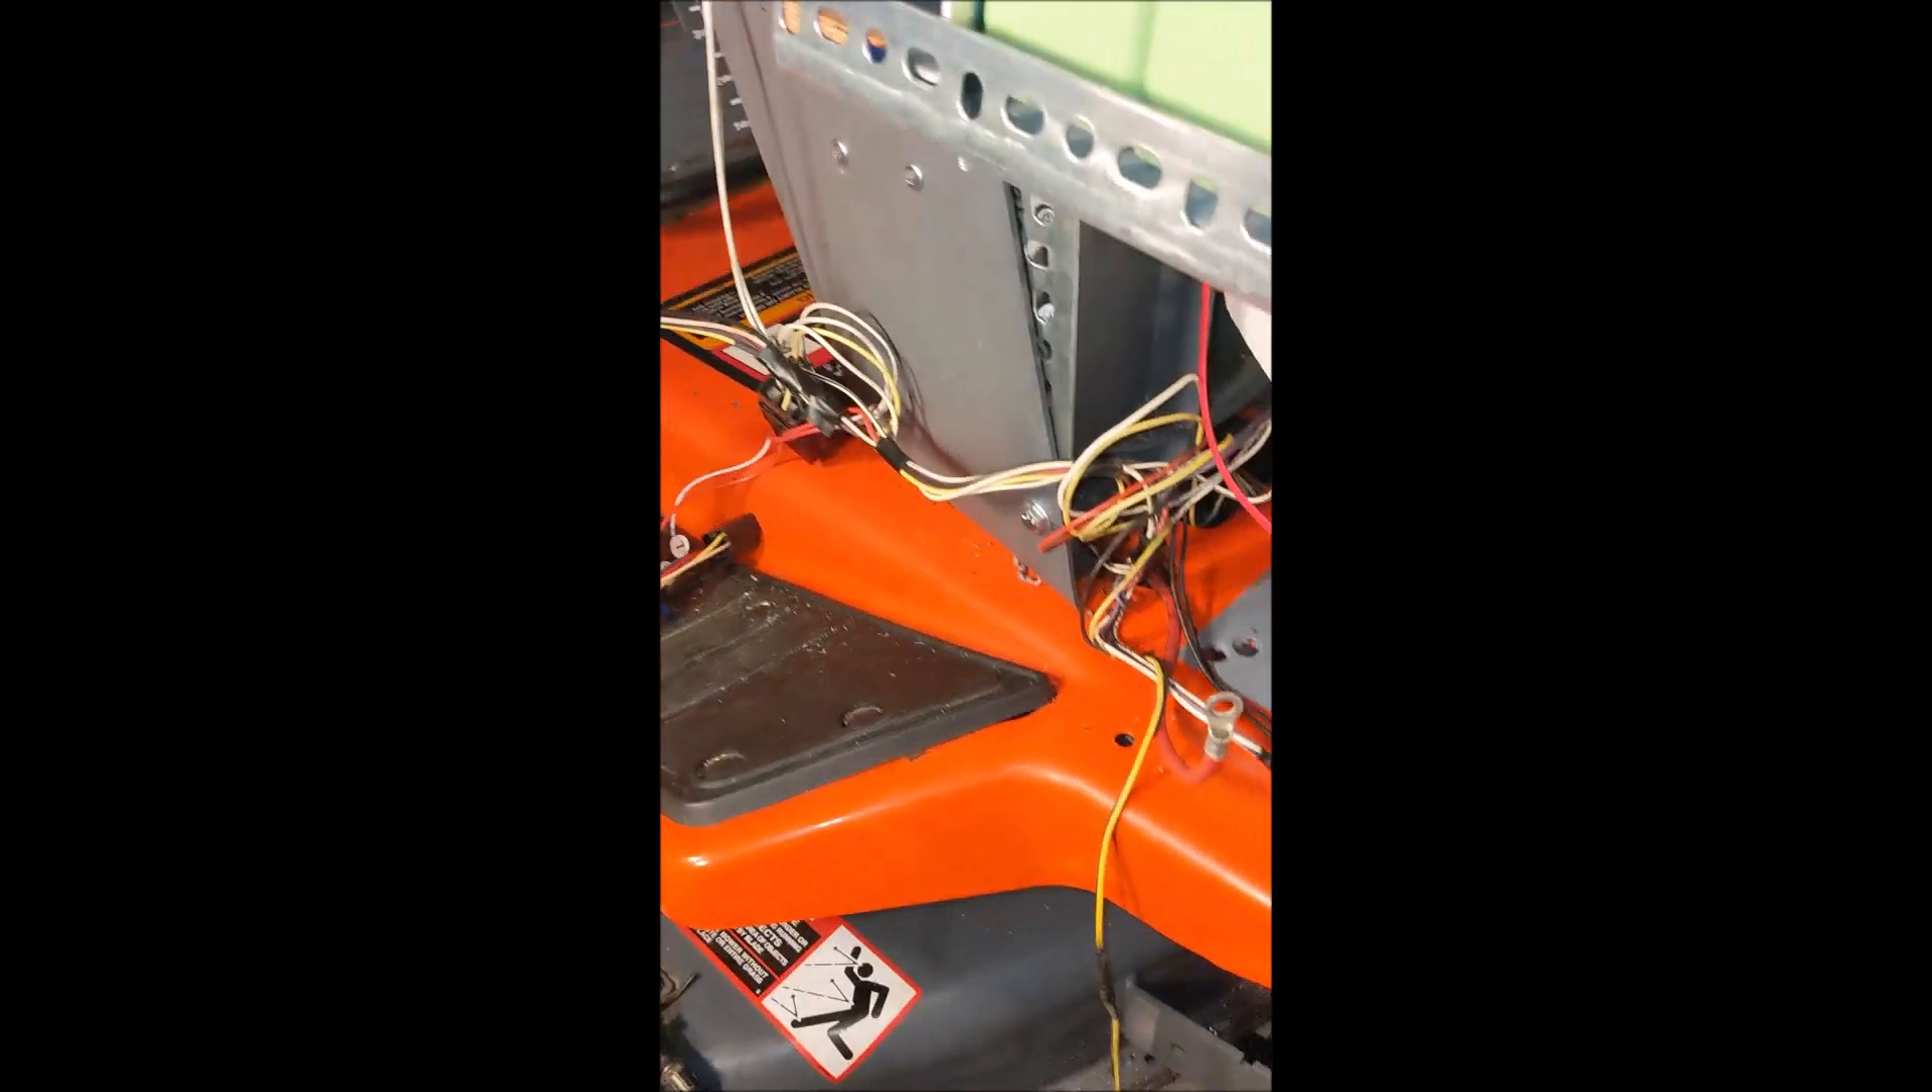We still haven't taken away all of this old harness yet.